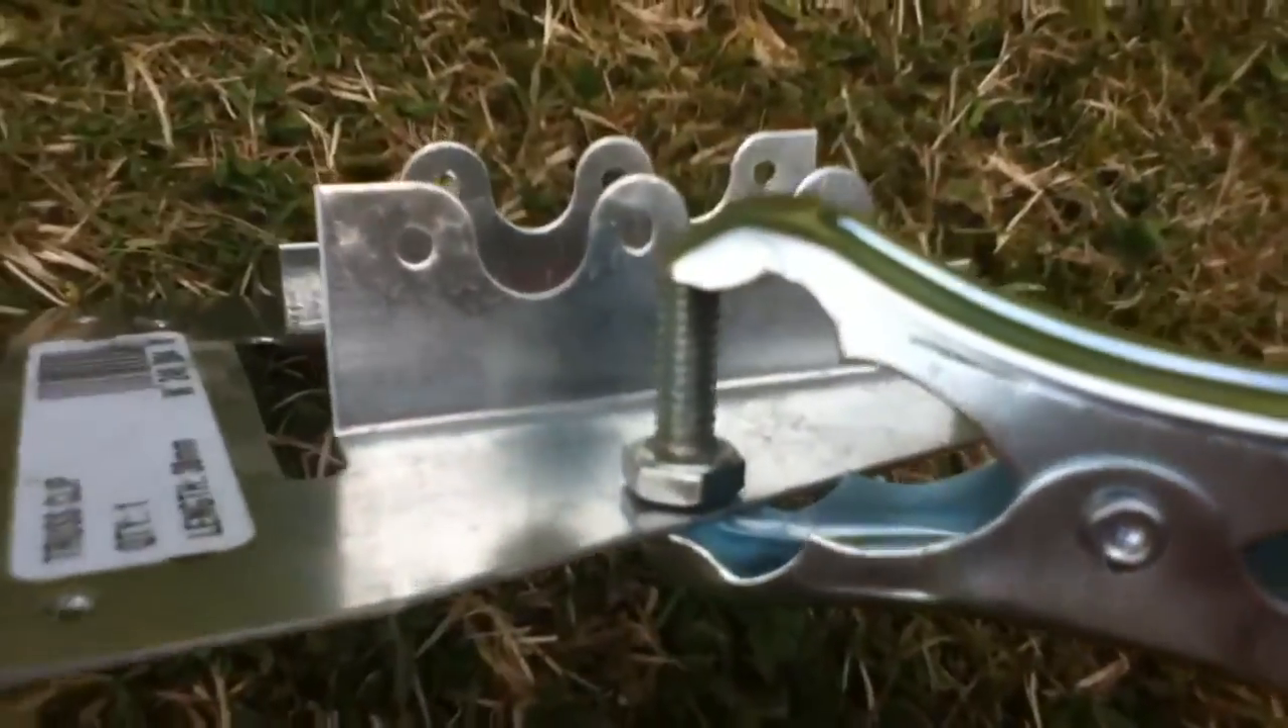So what I've done is I've got this plate and I've clamped a bolt onto it and I'm just going to see if I can weld it on there.